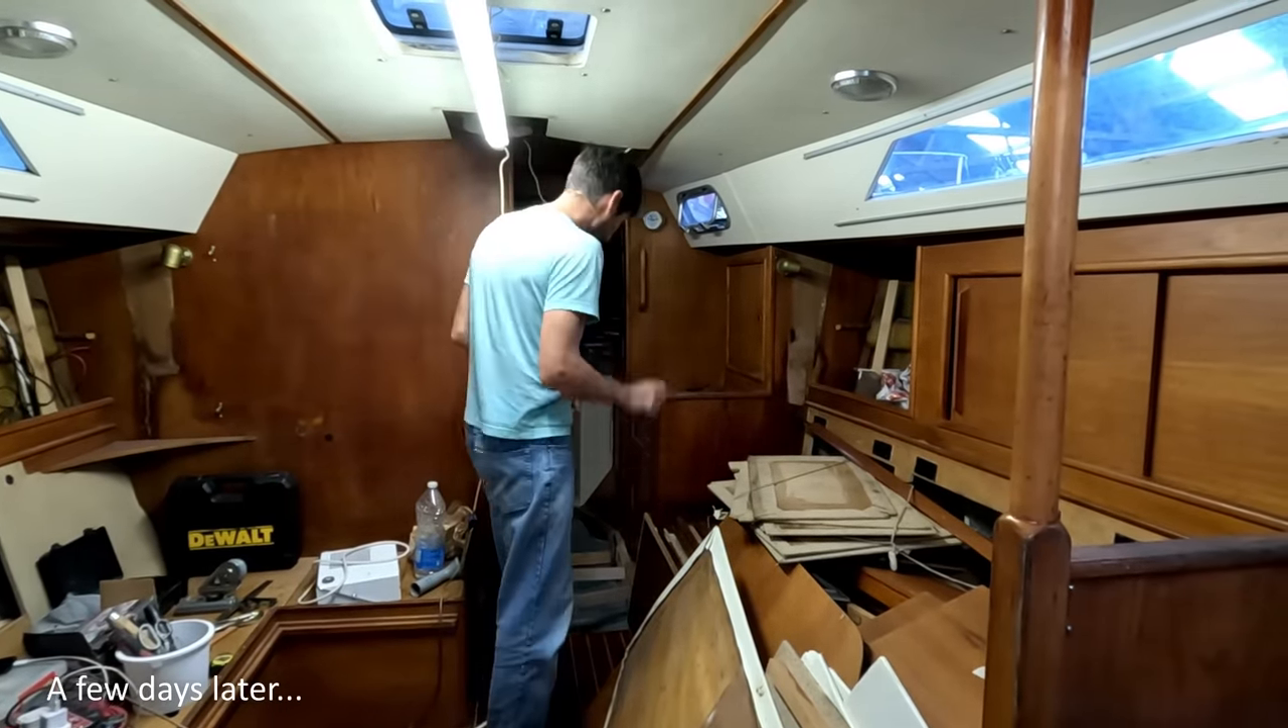We're a complete mess because we've got loads of panels off.